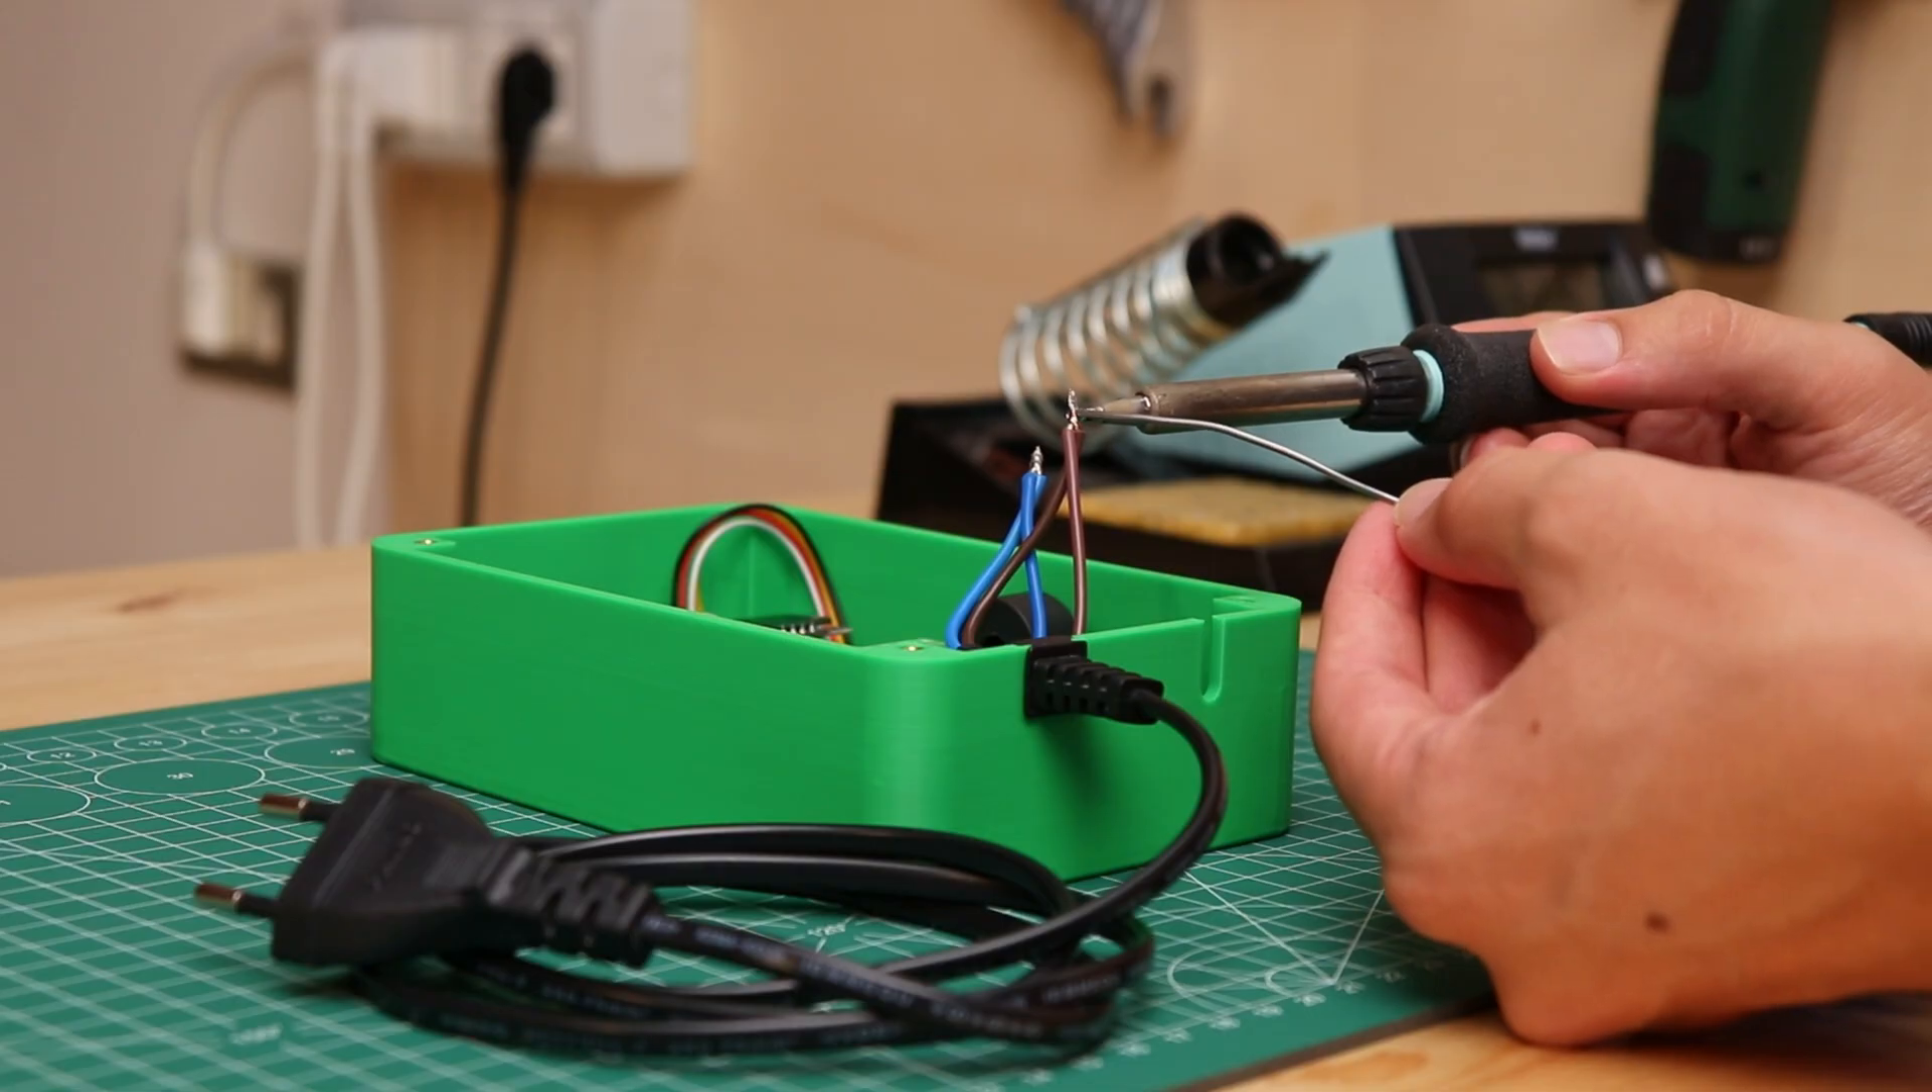To connect the energy meter to an electrical outlet I salvaged this power cord with a 2 pin plug, which has a grommet on one end that fits perfectly into the 3D printed part.